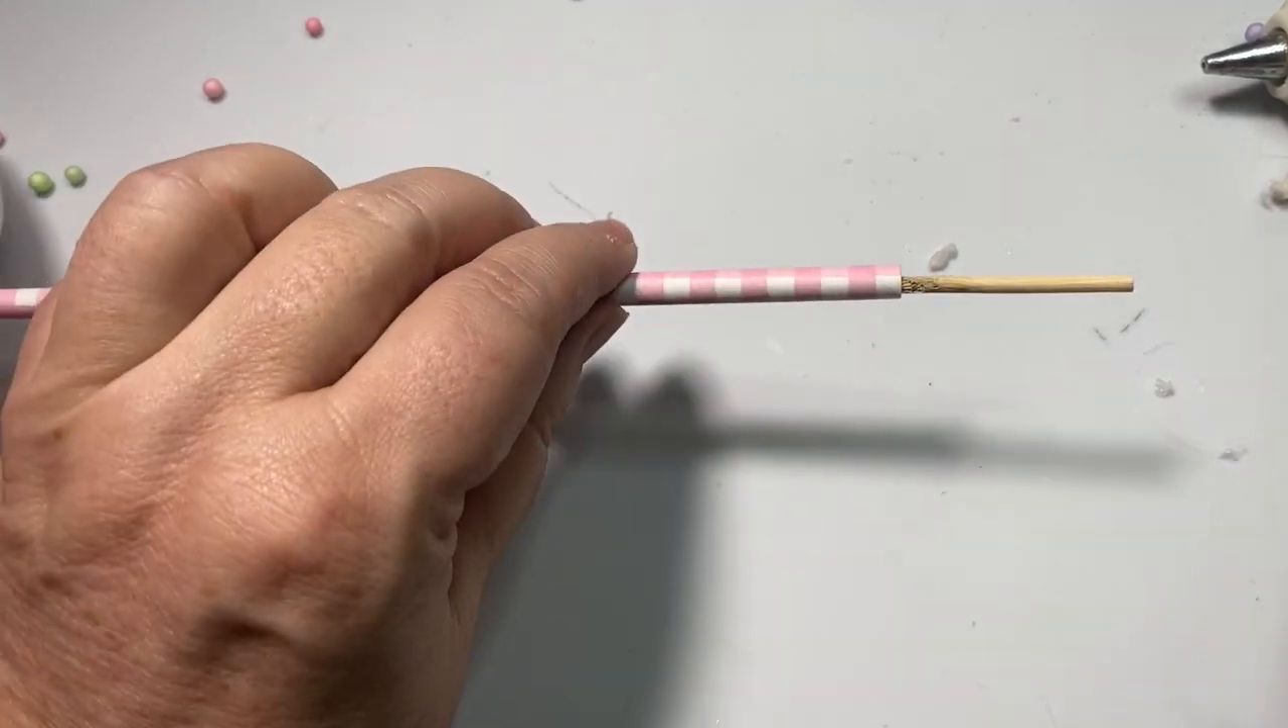And then you can see that I've got a little bit of extra space, a little bit of this skewer showing.